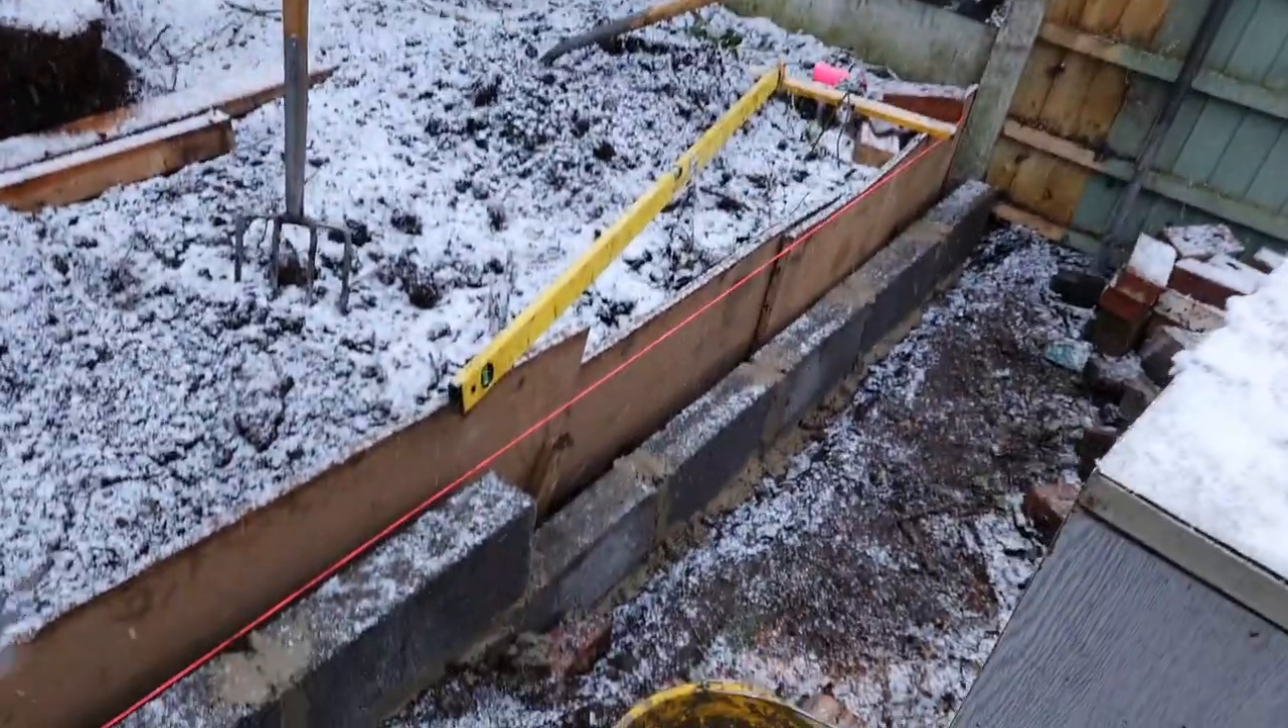I've just managed to get a lower course in all the way across.